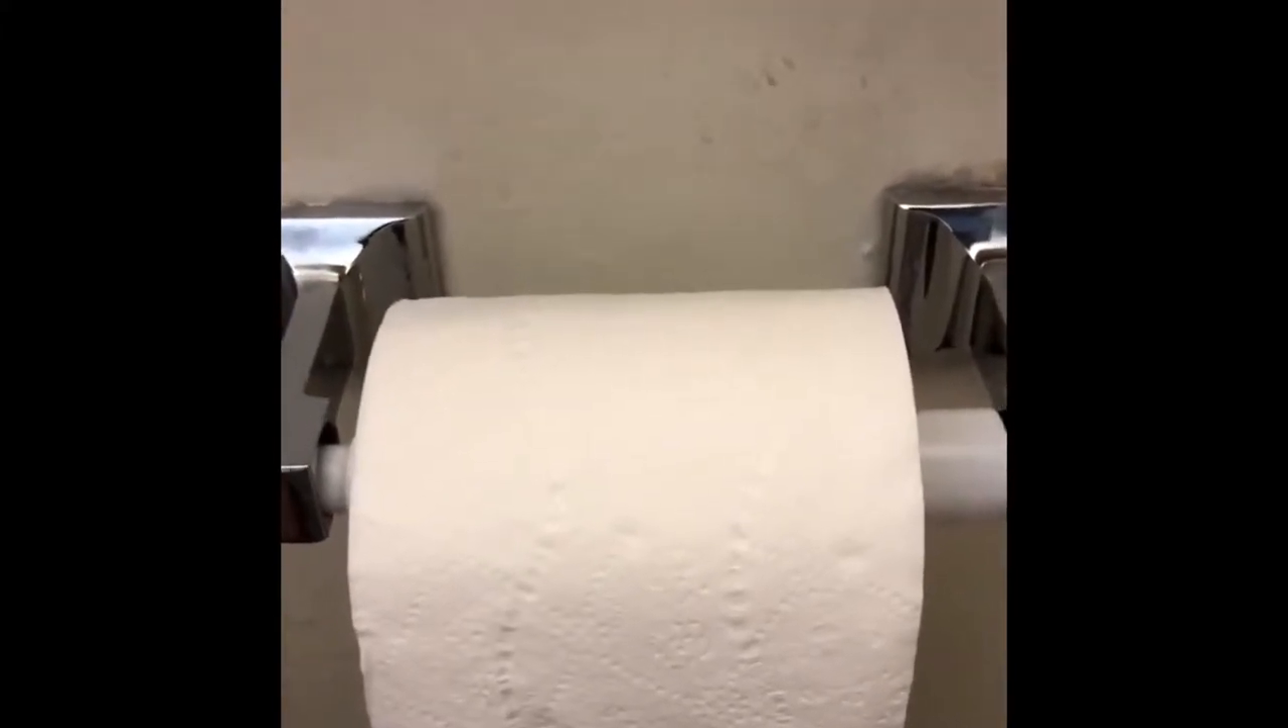Alrighty, I've tightened both sides up, put it back together, now I'm going to put the toilet paper spindle back on. Voila. Look at that. Doesn't fall off anymore. See, that's what I'm talking about.